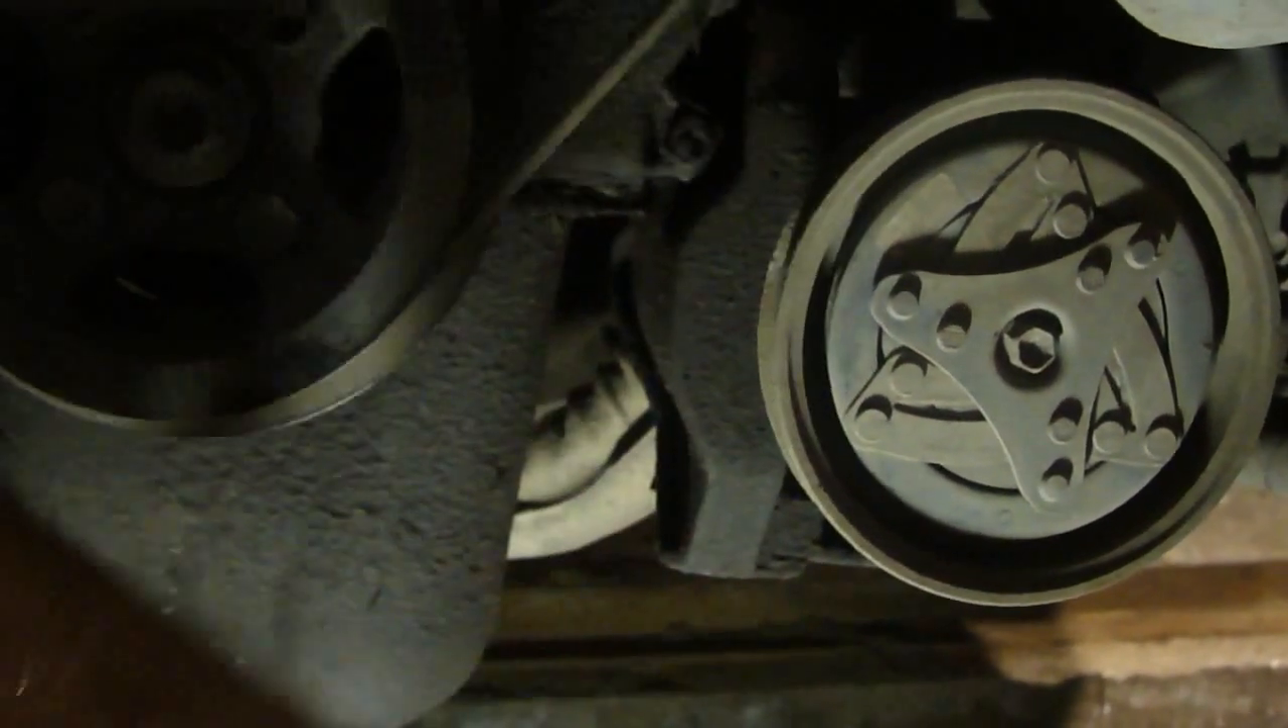Как видите на кондиционер уже ремня нет.